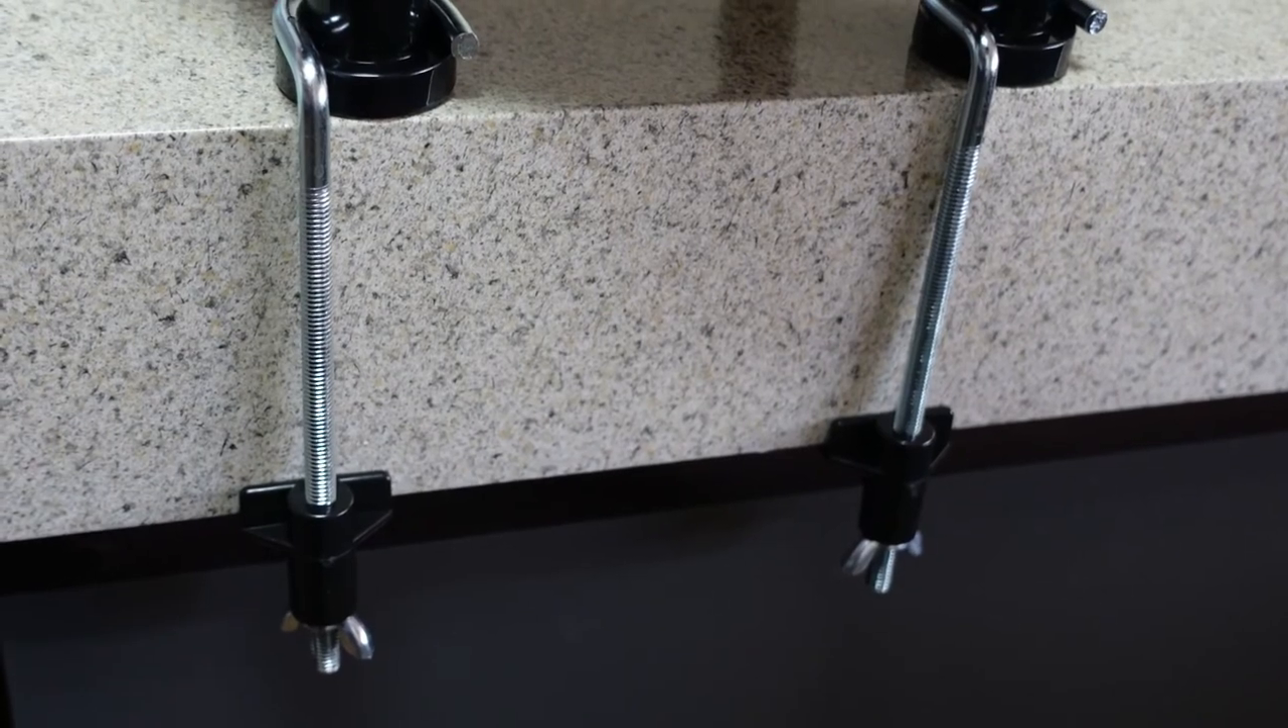I have clamped the machine to my kitchen bench so that I can start having a go at using it.